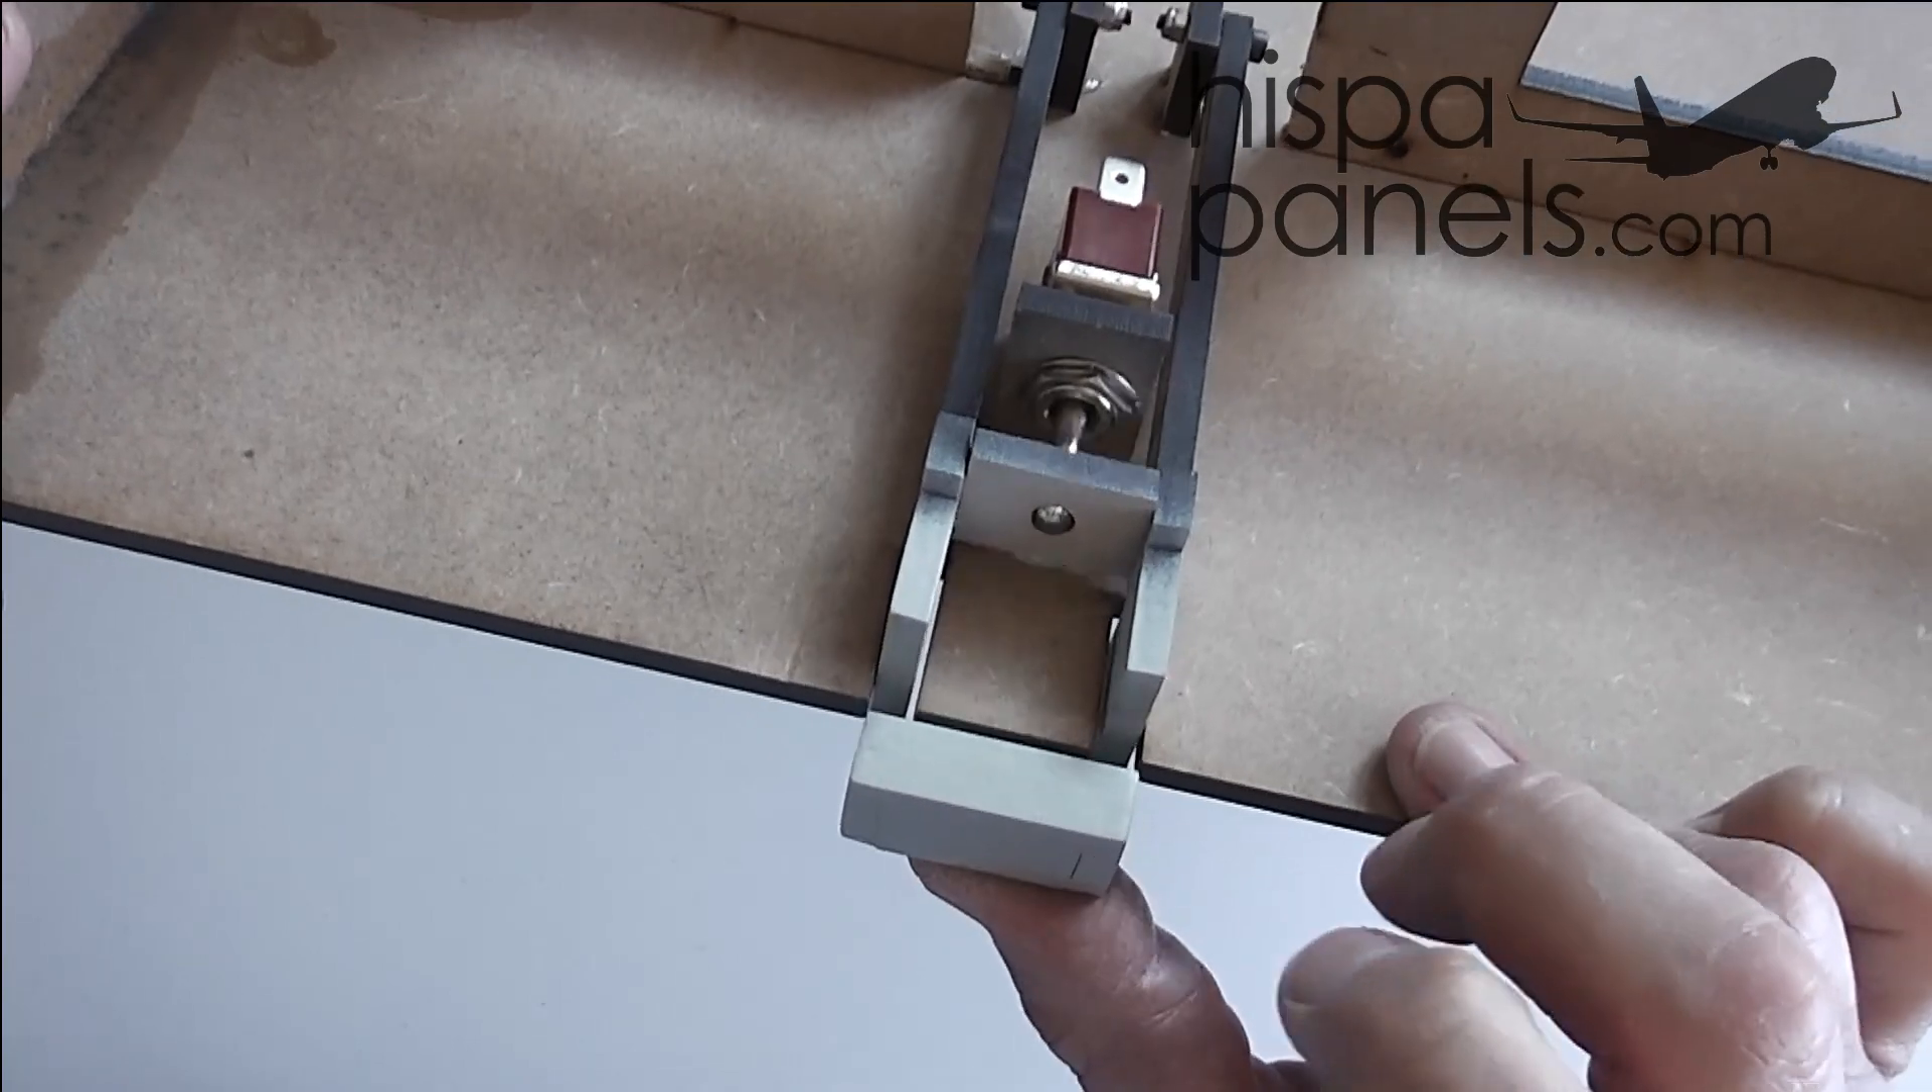Y así es como queda el interruptor instalado.